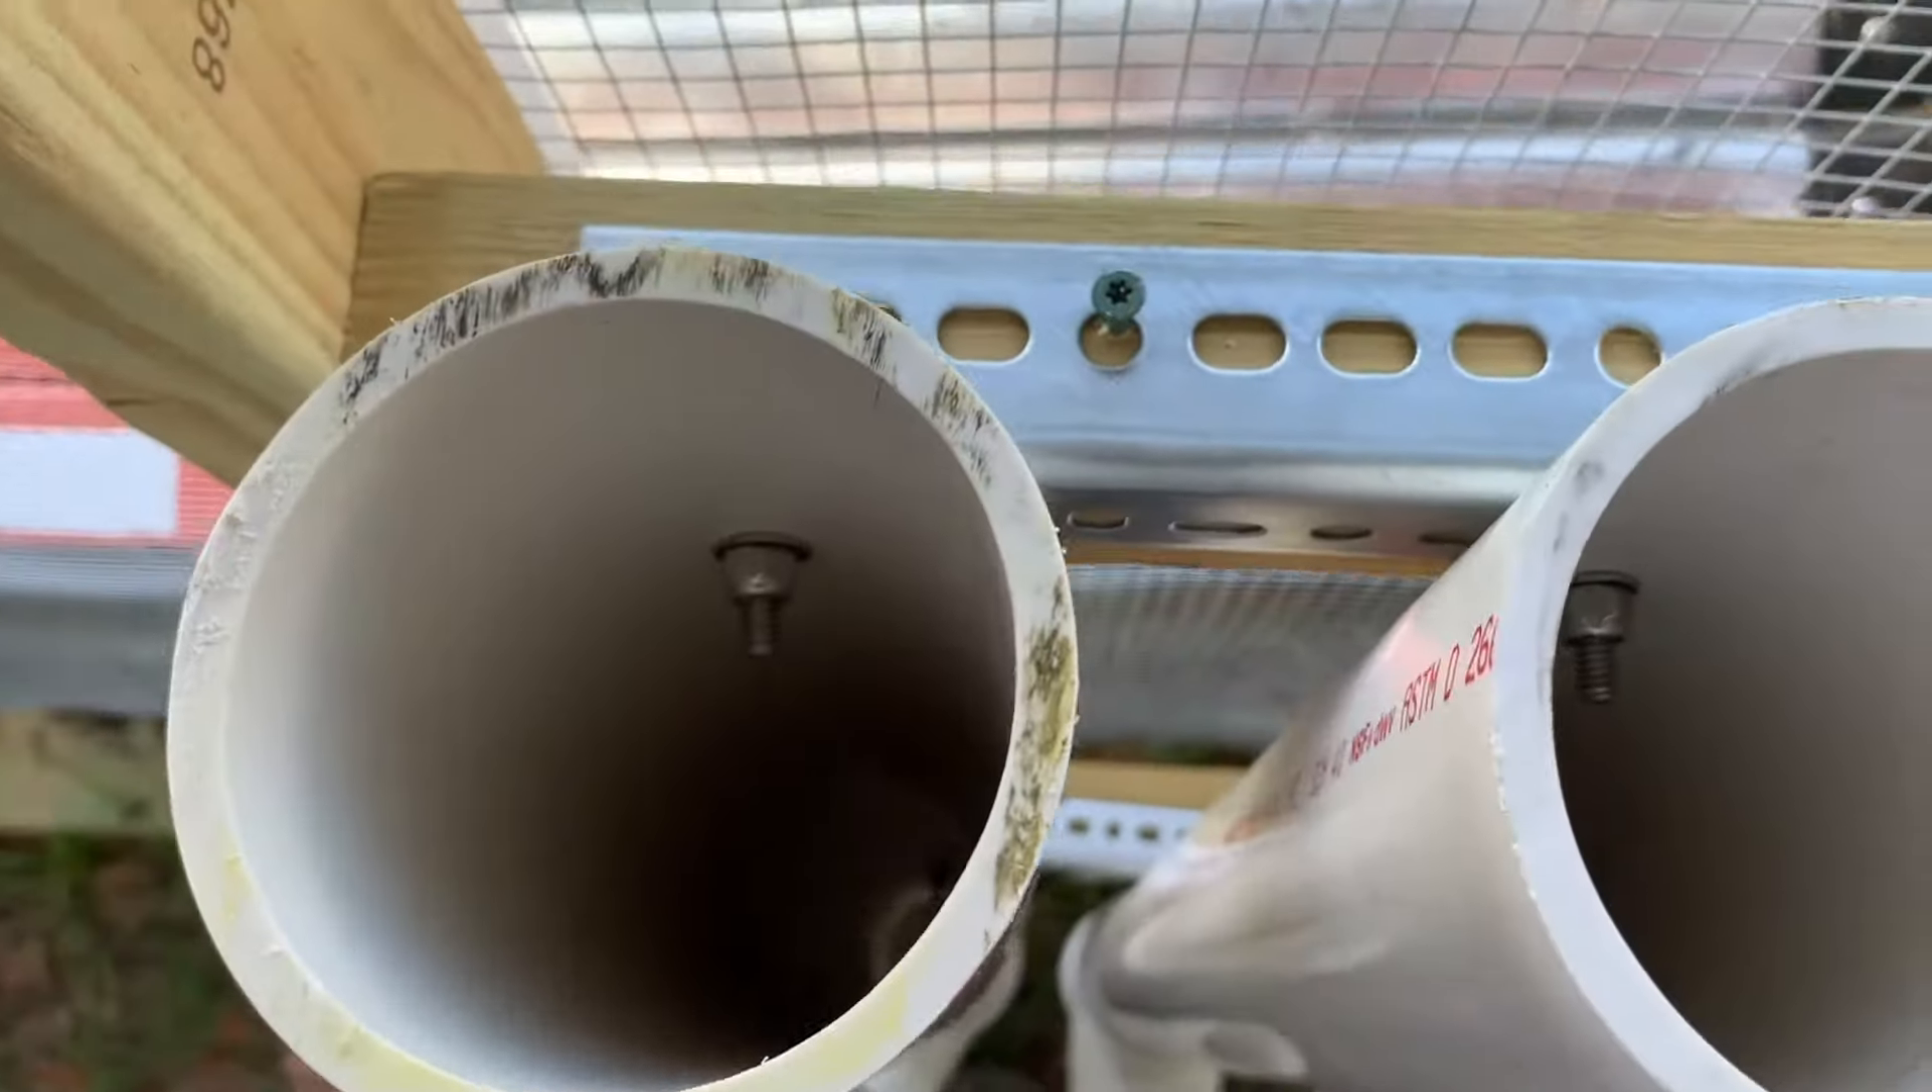See how the screws are in there. And the rail is sitting supporting the weight of the tubes.